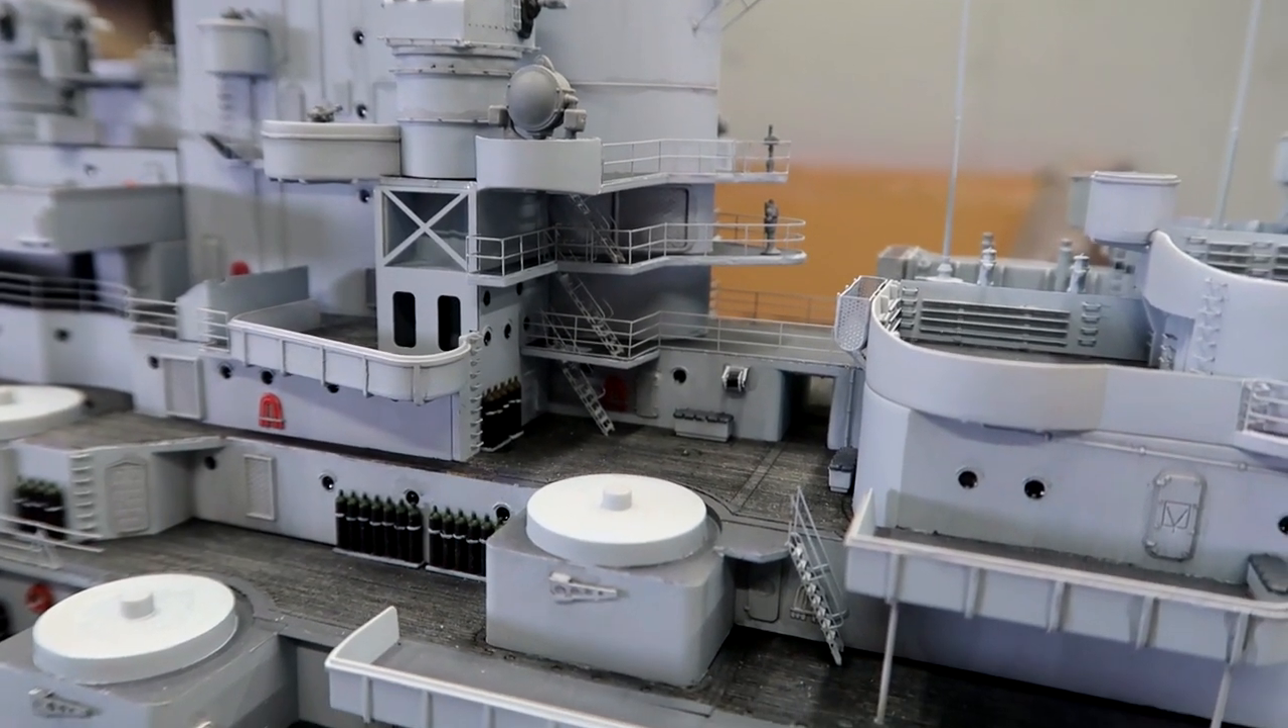We've got our ladders in place there stairs and railing and everything.